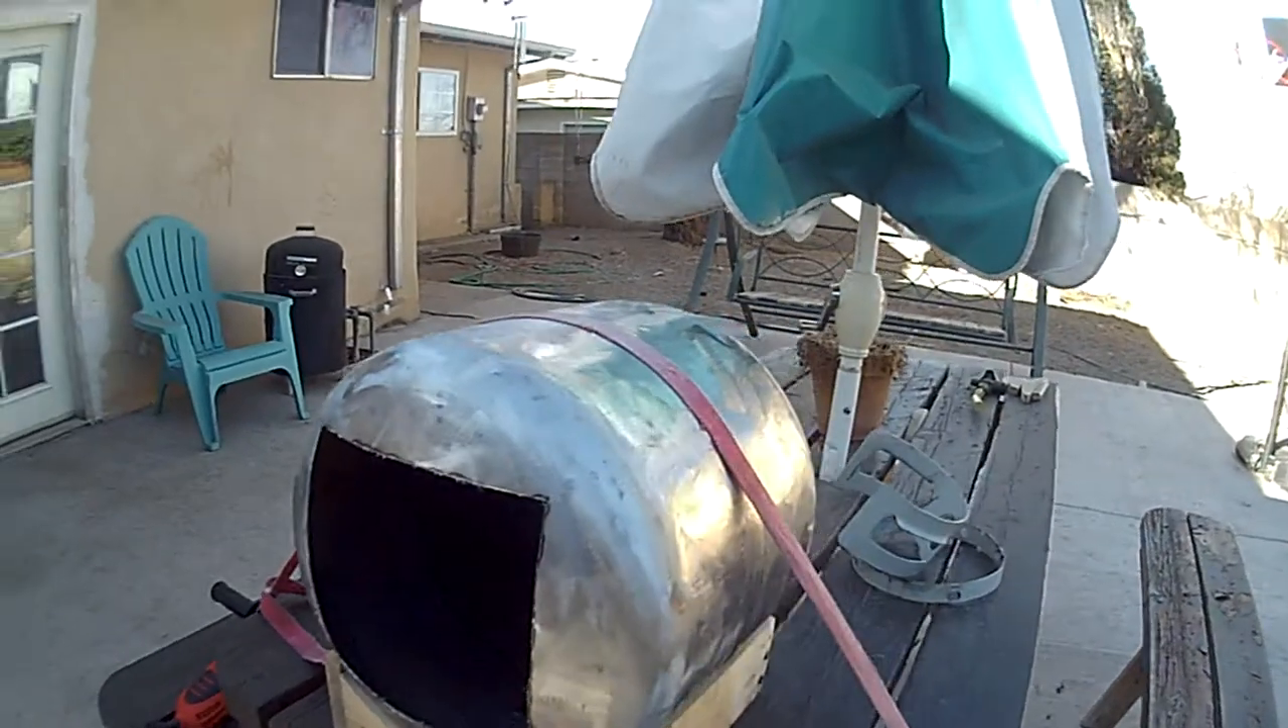Okay, so here's the tank with the door cut out.